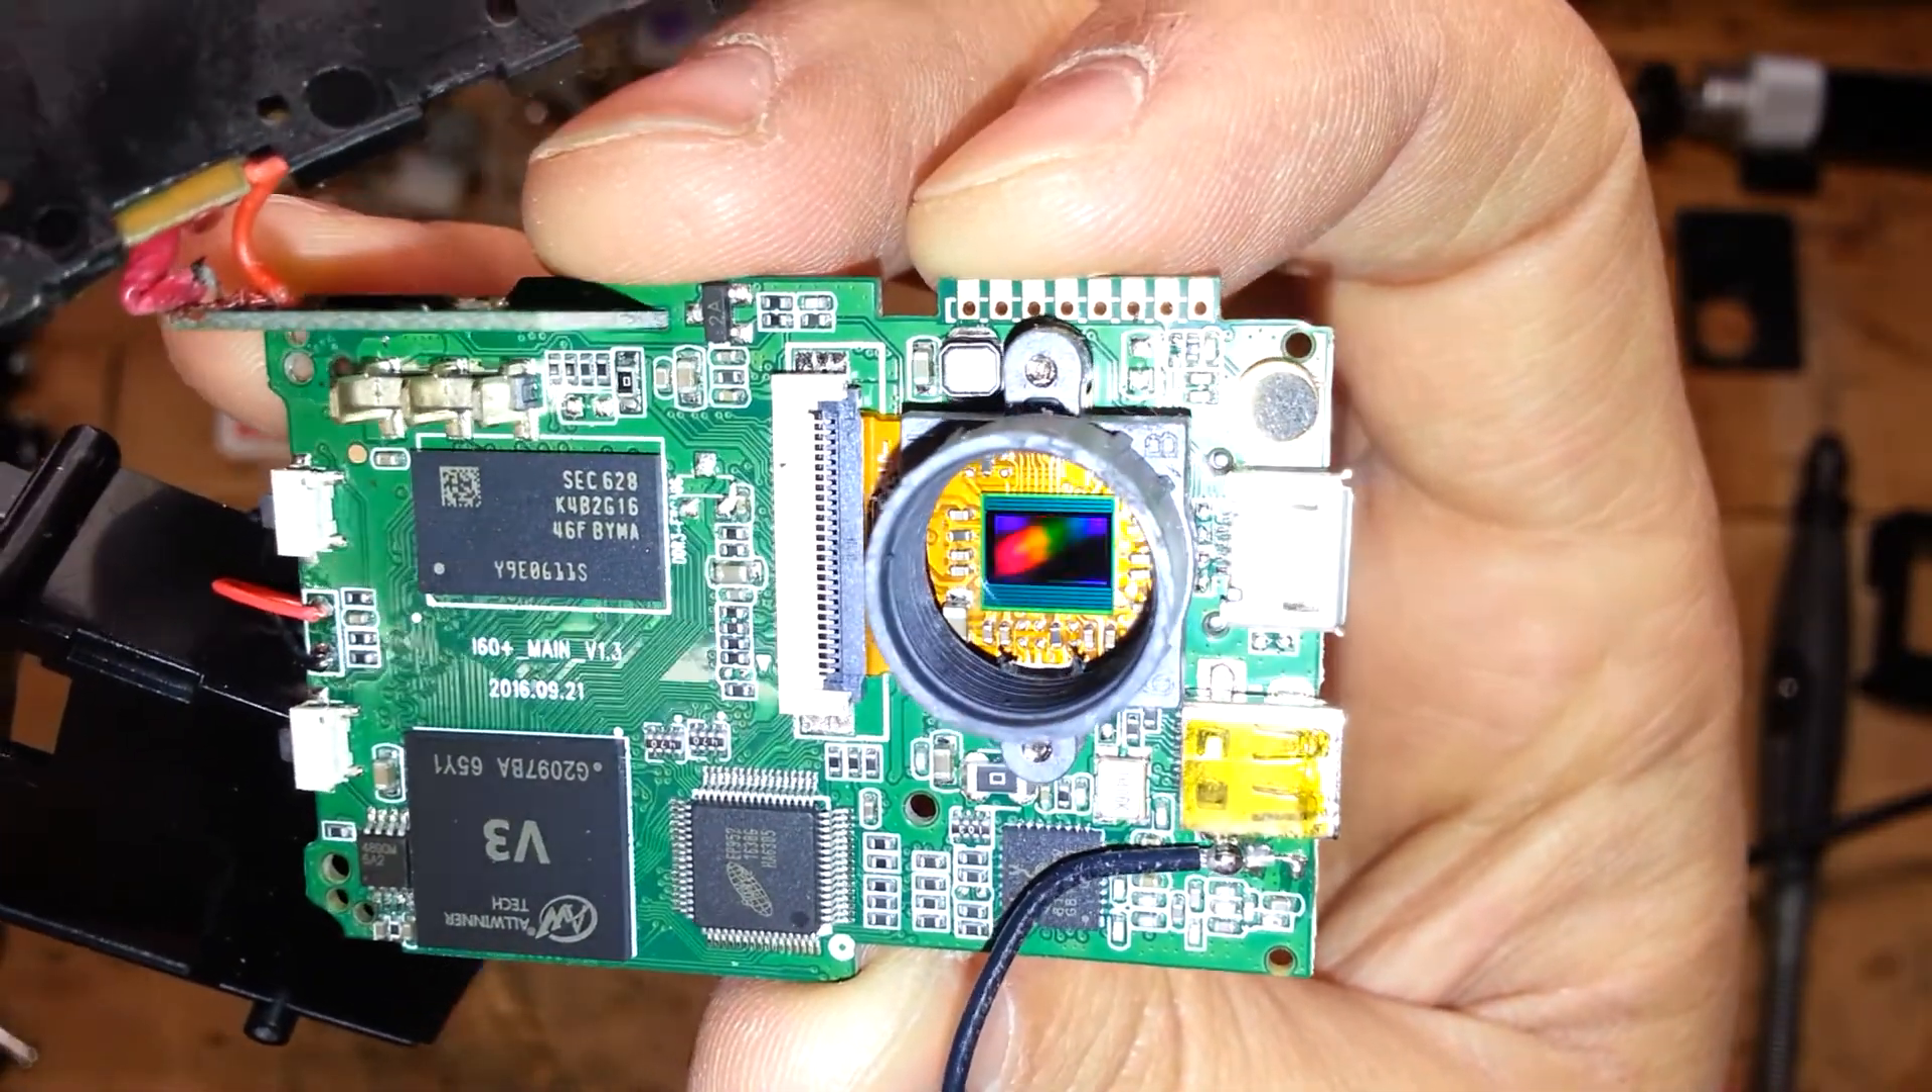The lens is away and here you can see the main sensor of your action cam.